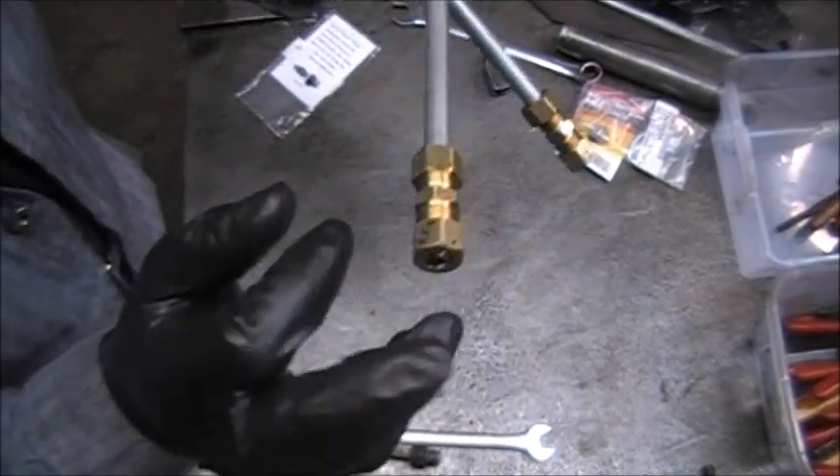These are the new lines that's cut and set to be connected to the old line.